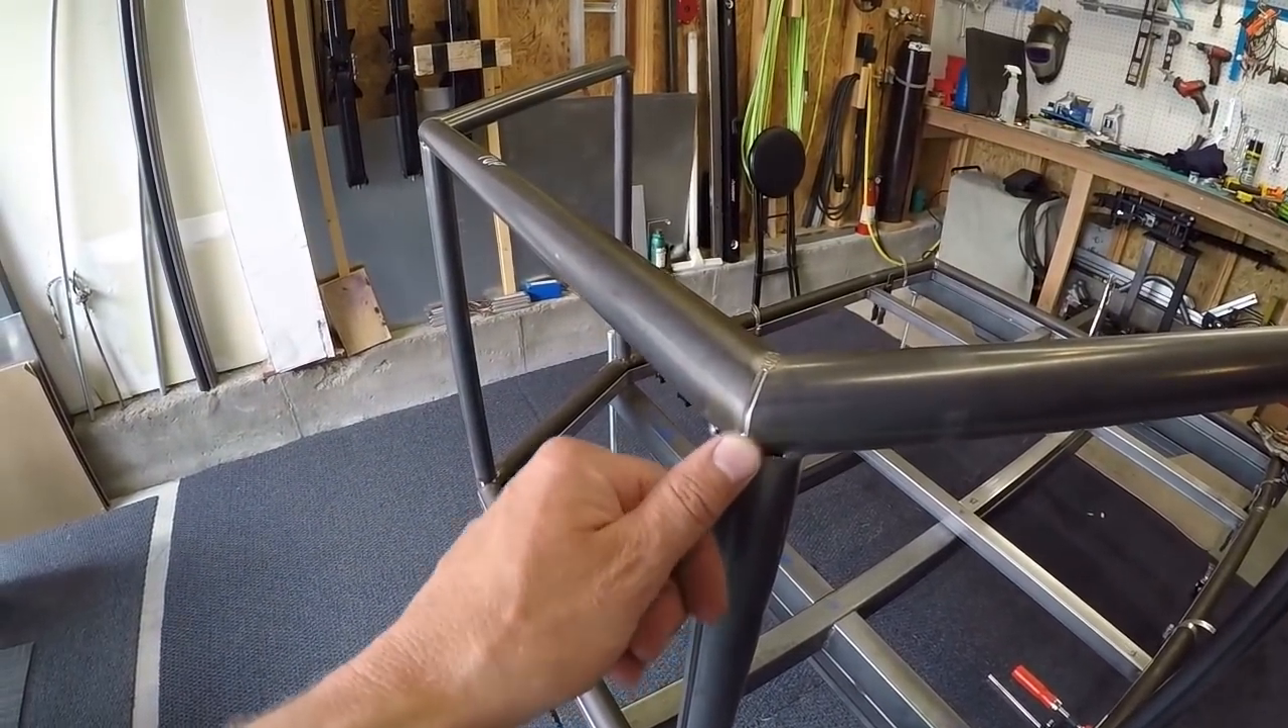This piece lined up extremely well with these pieces. The notches landed on the miters and all that, but really all I did is I just set this on here.